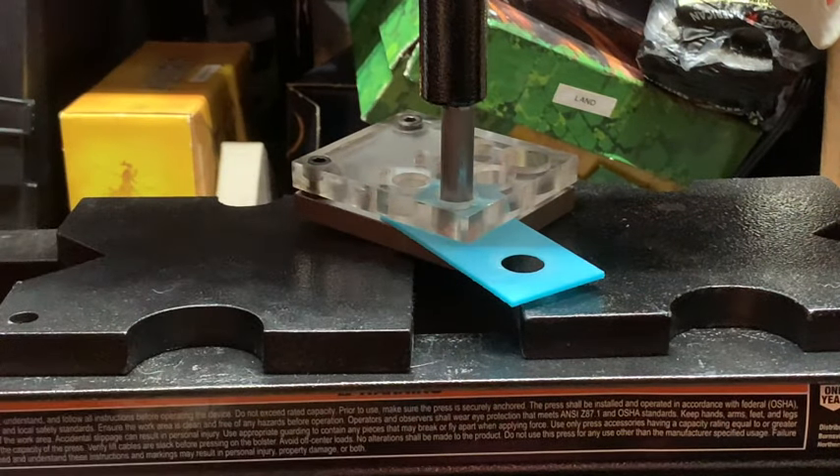I don't have my plates close enough and the punch and die kit is bowing out.